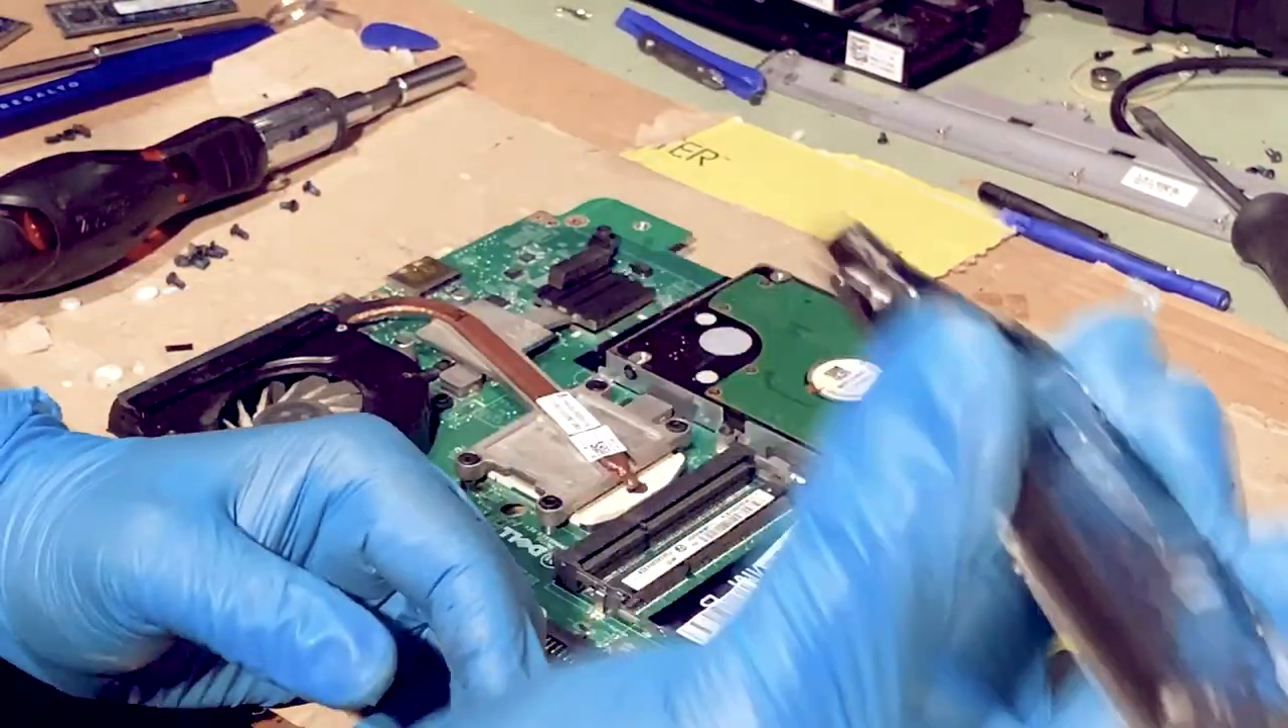So pretty much got a disassembled laptop.